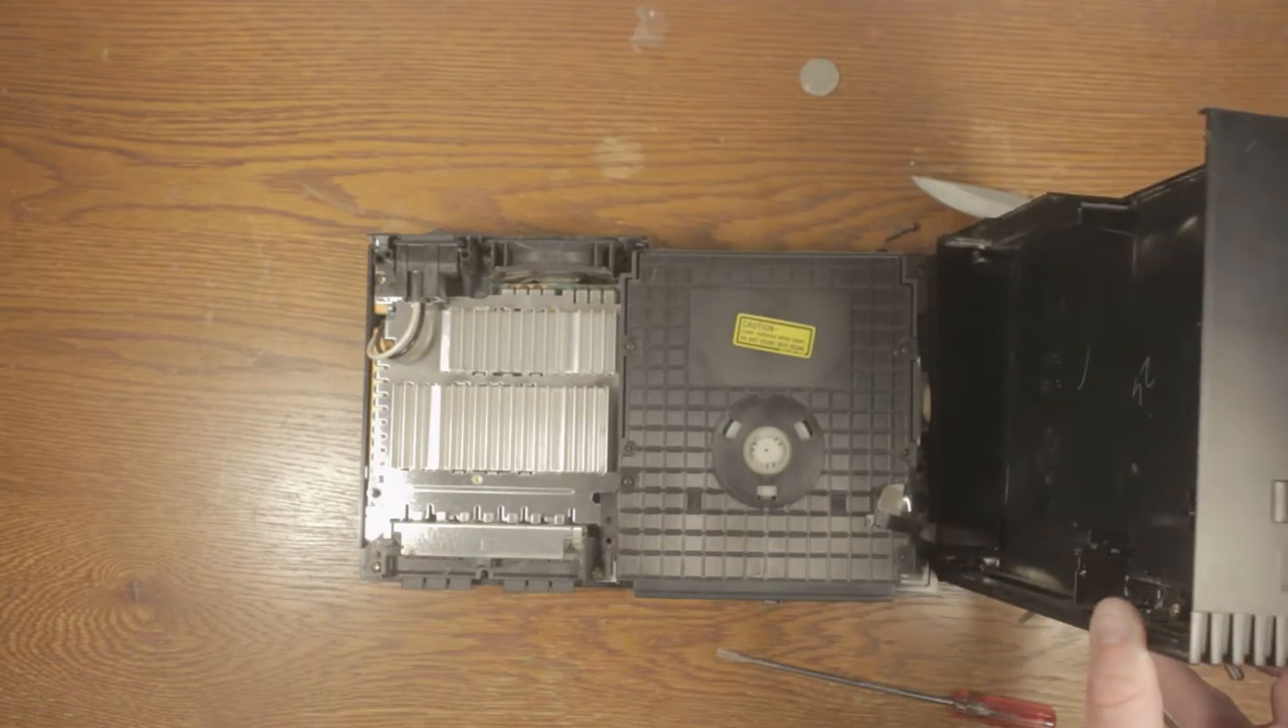So once you've properly cut up the little sticker now you can probably just lift it off like this and there you go top plate has been lifted off.